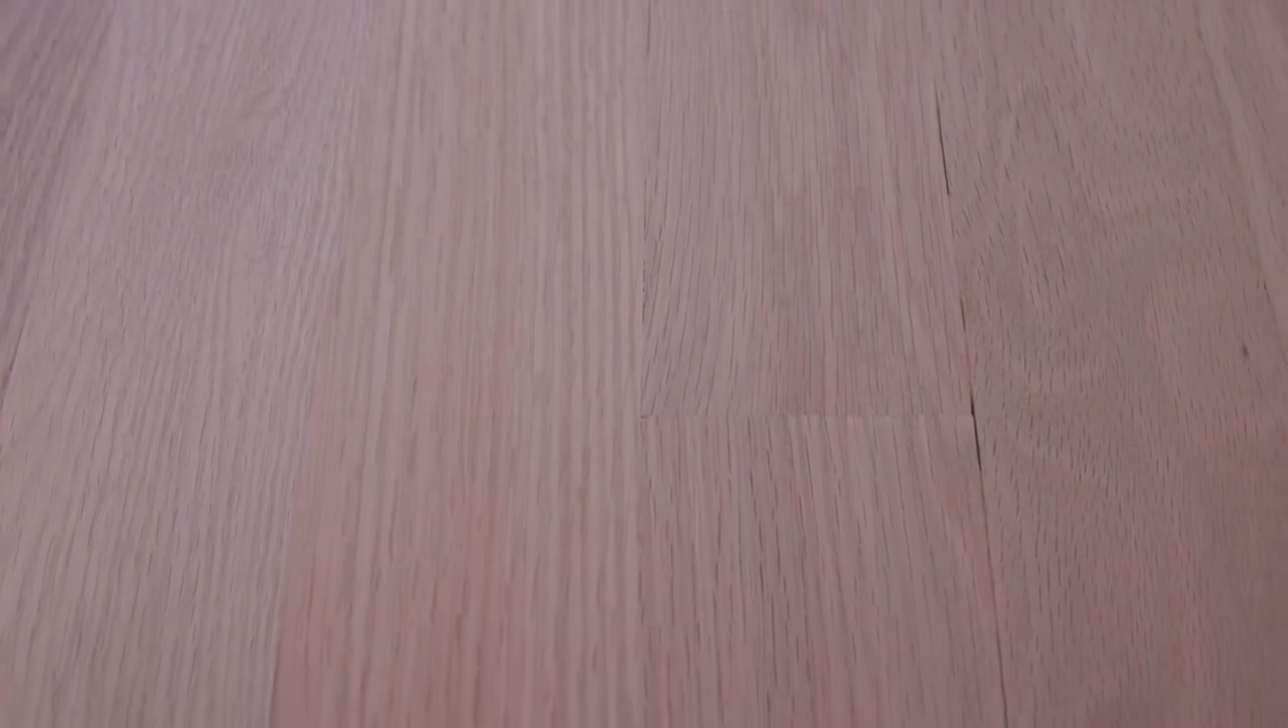There are some marks on the floor some gaps between boards which weren't perfectly straight from manufacturing.